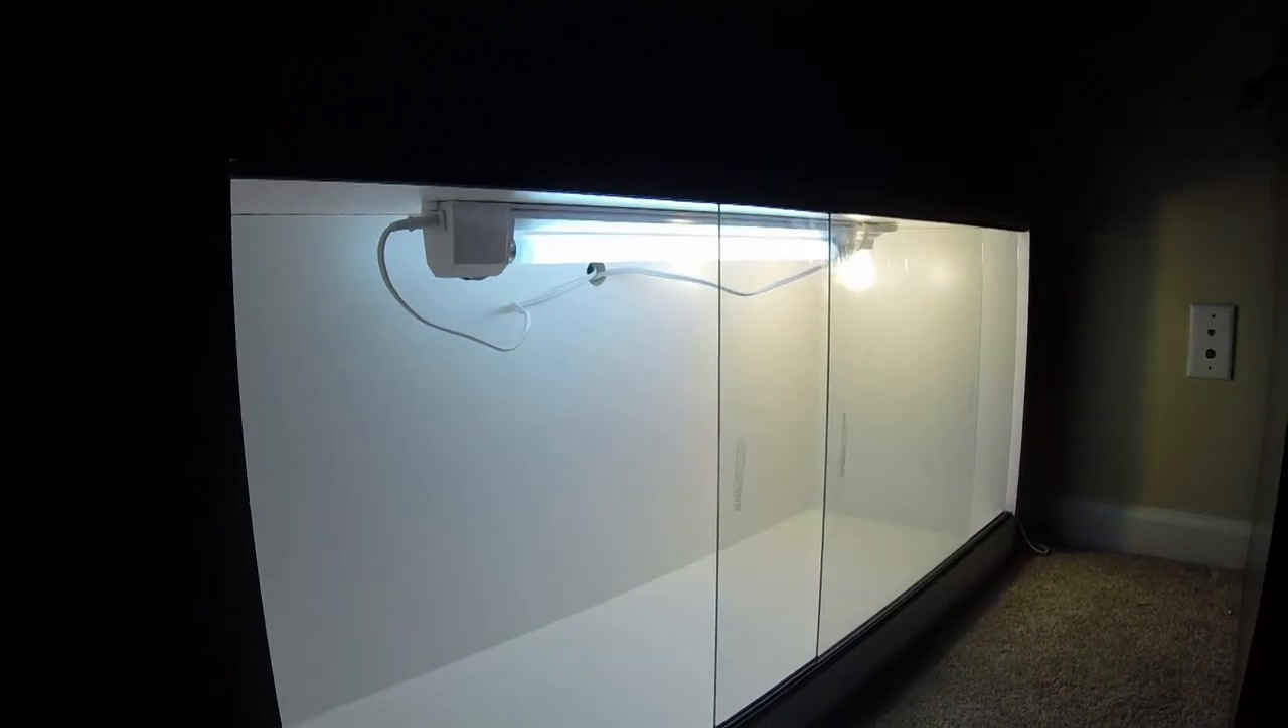All right, here is the final cage all done. We got all pieces, top, bottom, everything.